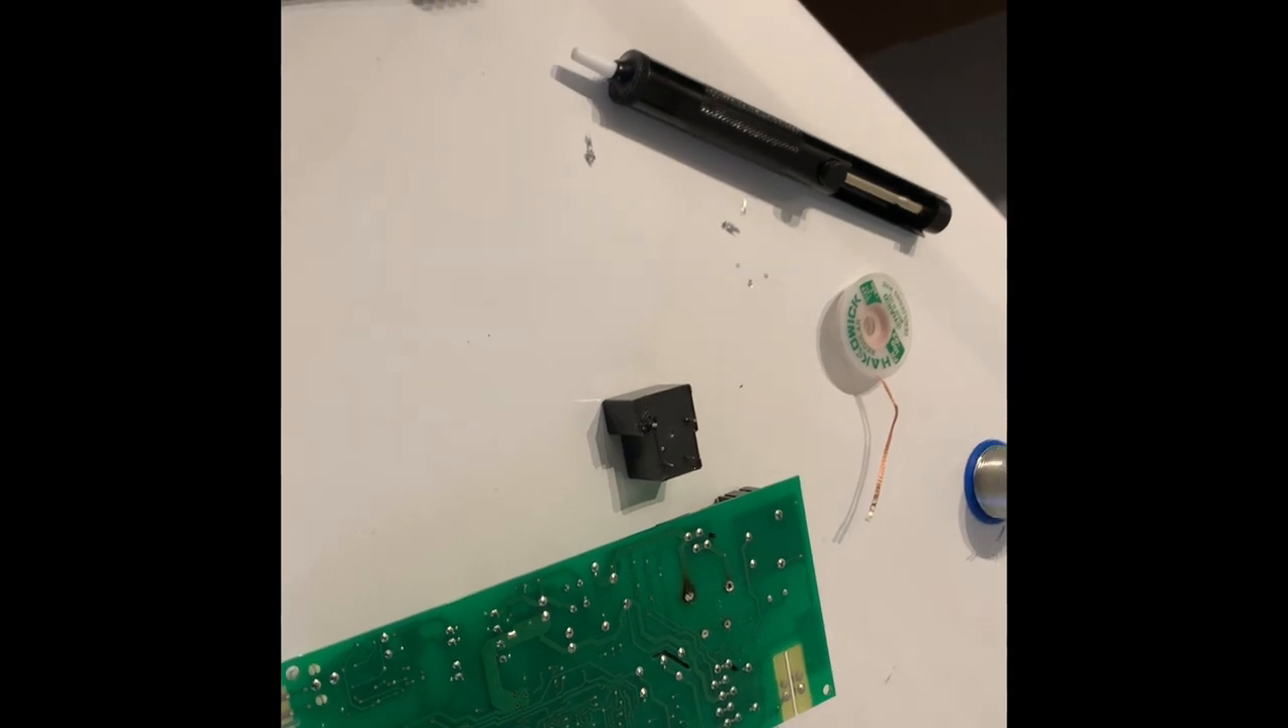And I was able to desolder the relay from the circuit board.